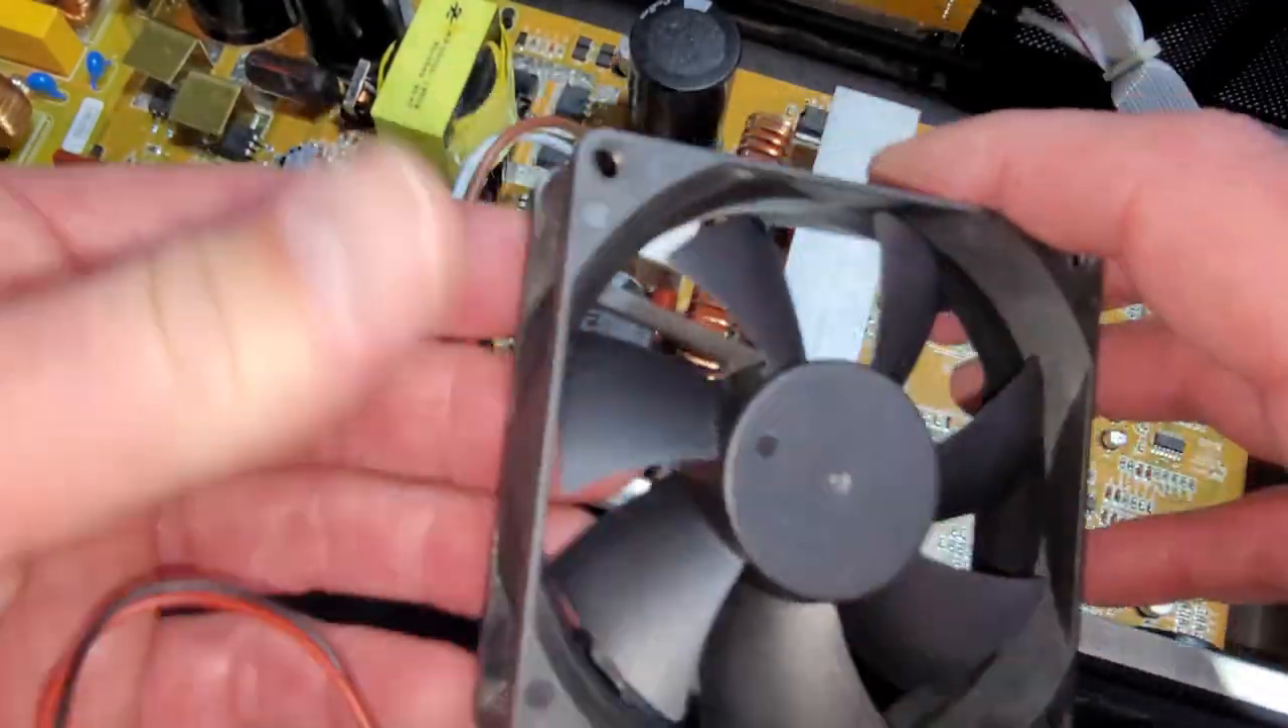This is the stock fan completely removed from the board.